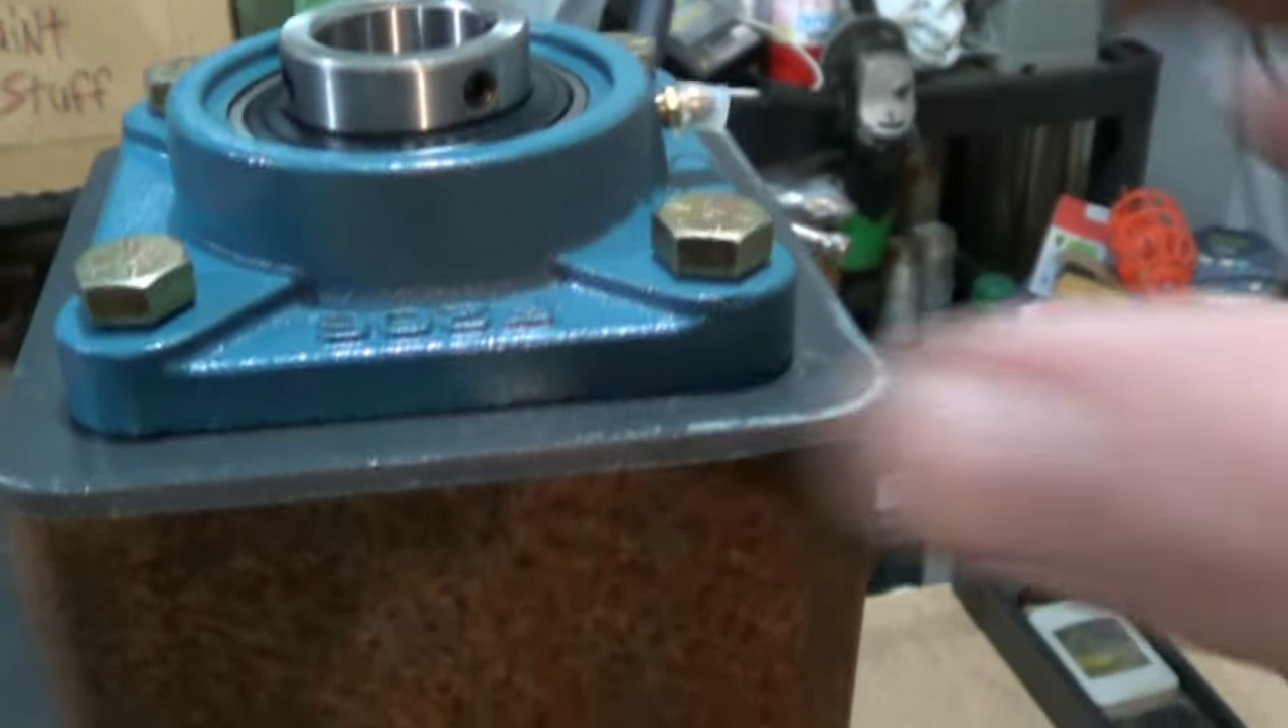Okay now I got the bearing on the the end cap.